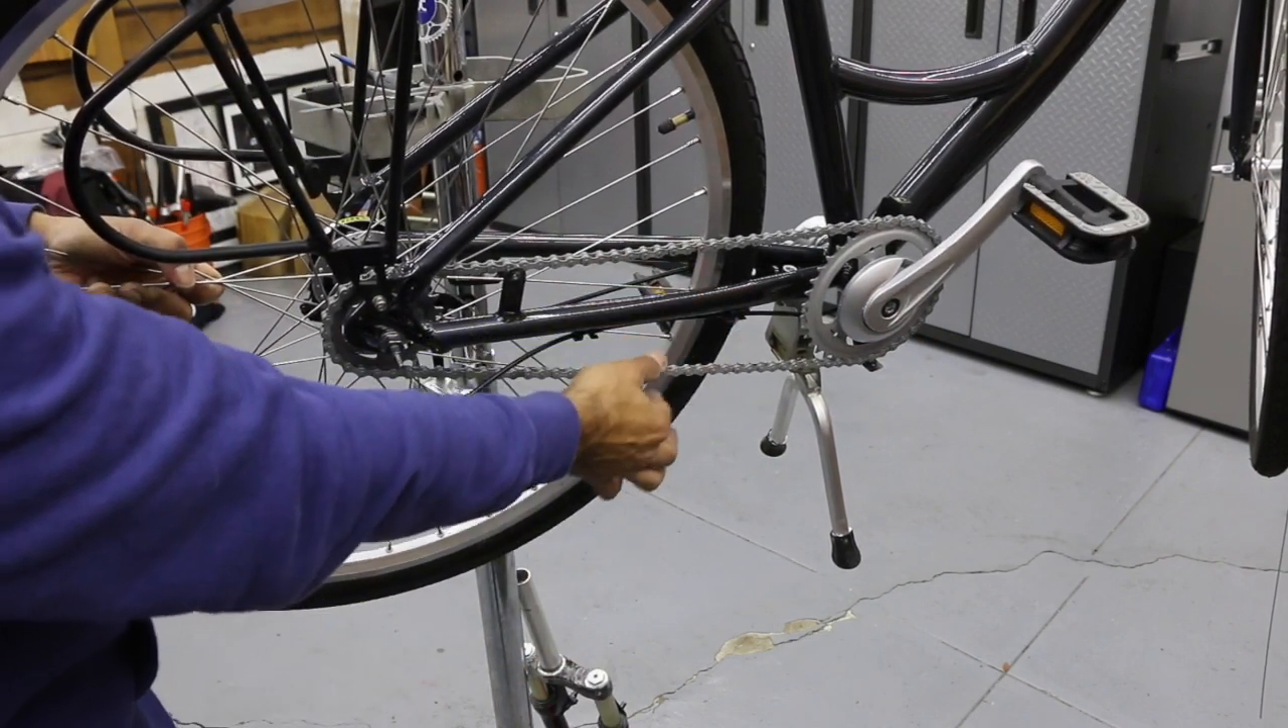Now the chains all the way in on the chain ring.